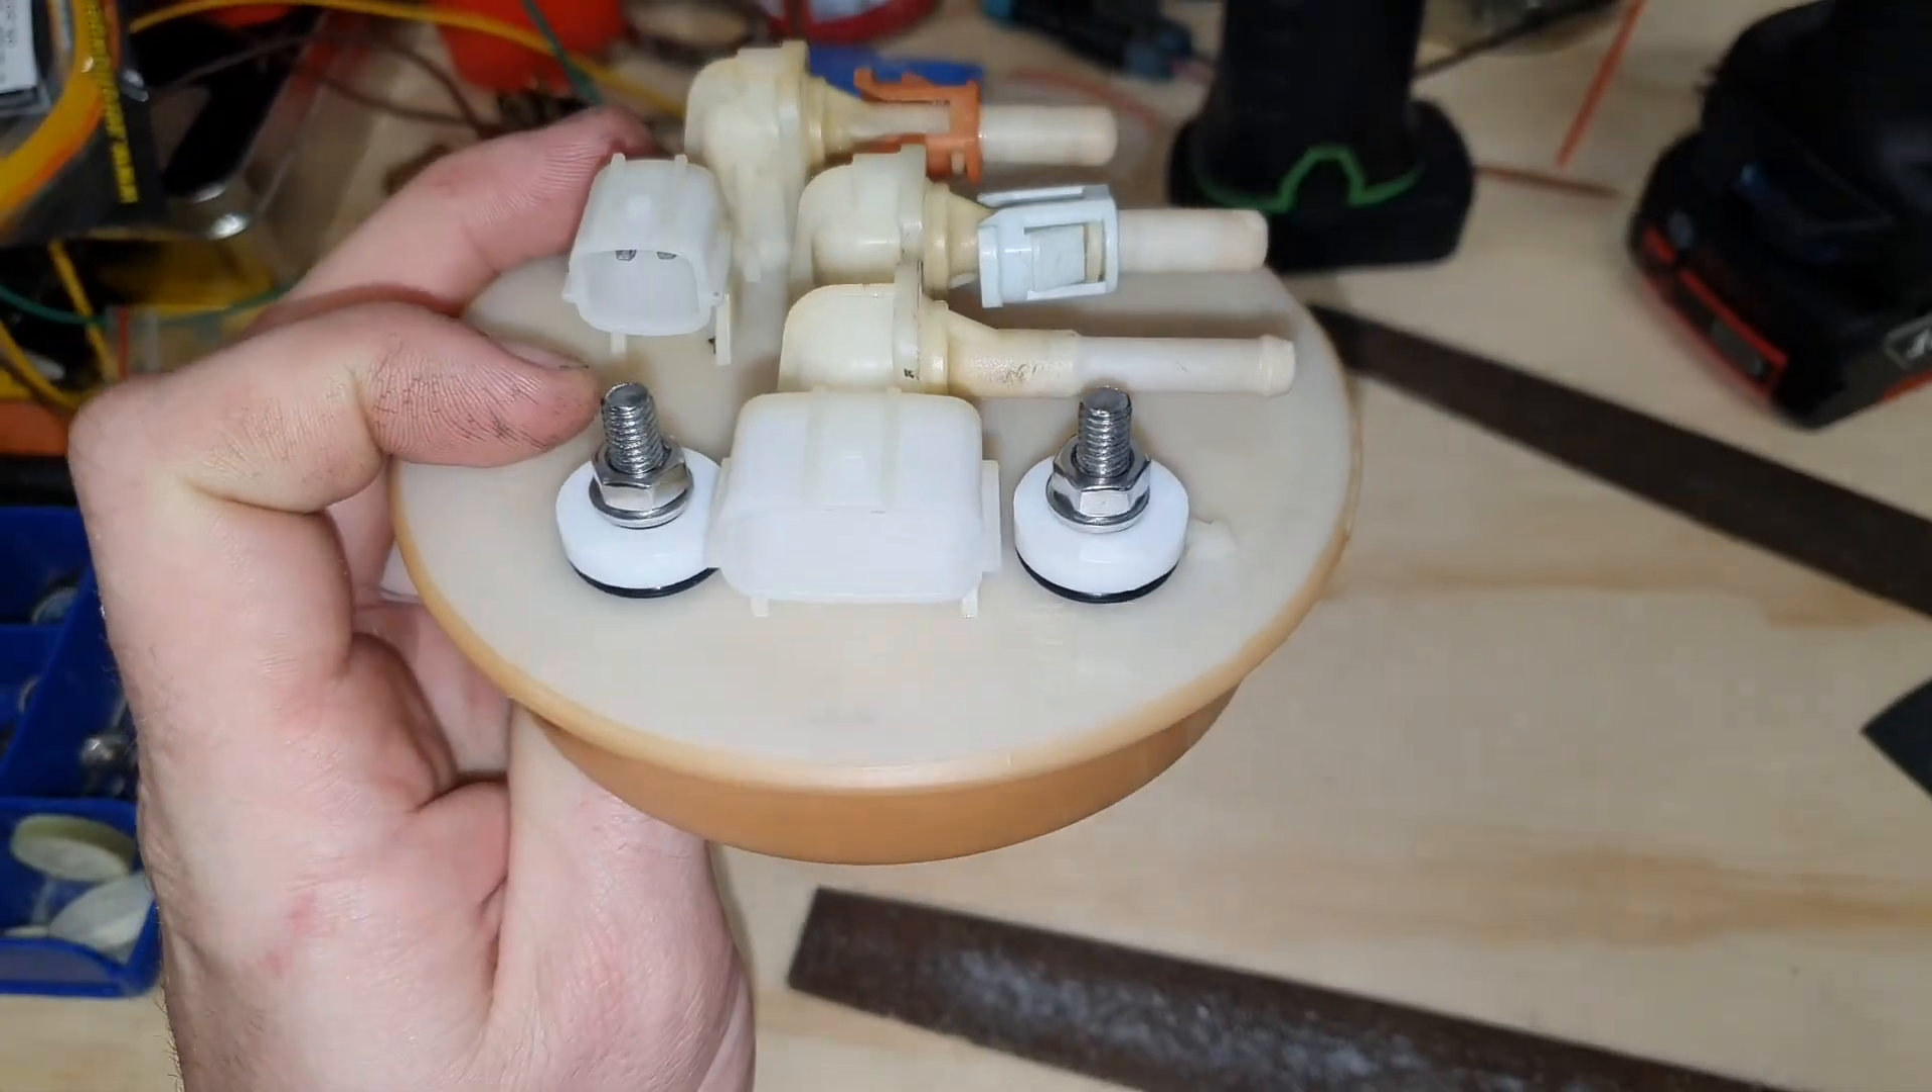The electrical bulkhead connections are now fitted to the fuel pump top hat.